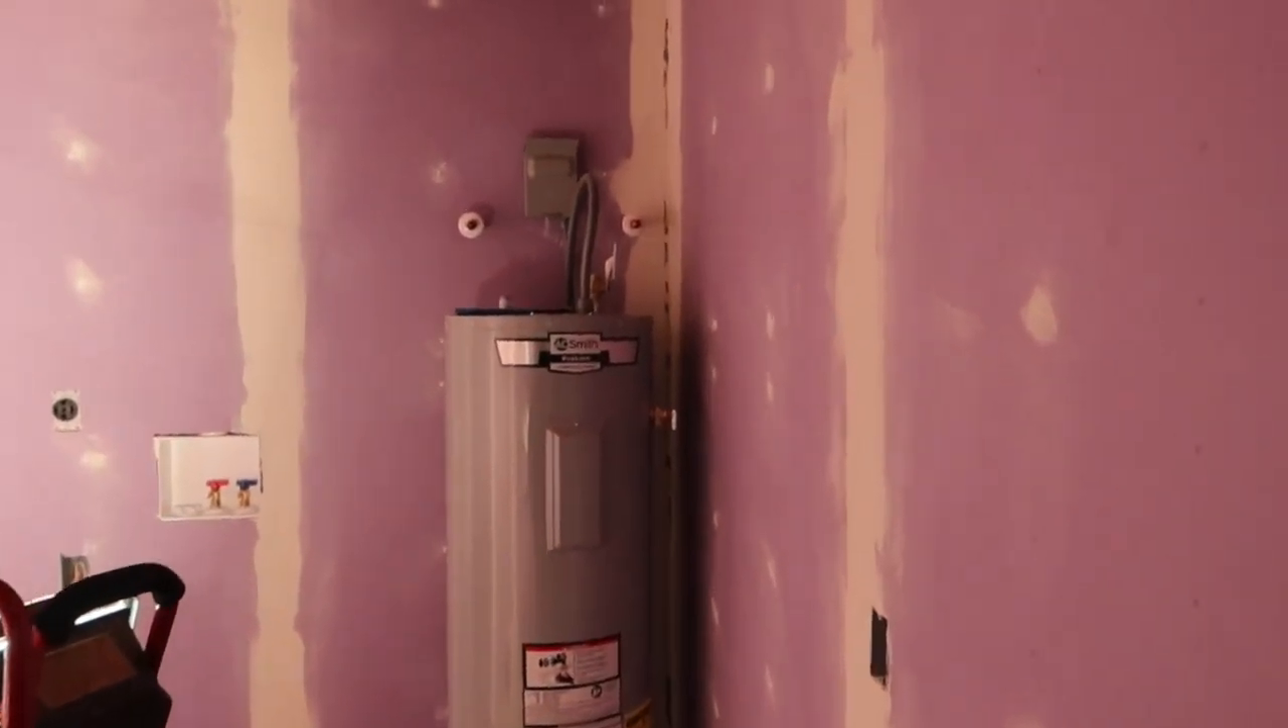The water is not hooked up, but the electric is.